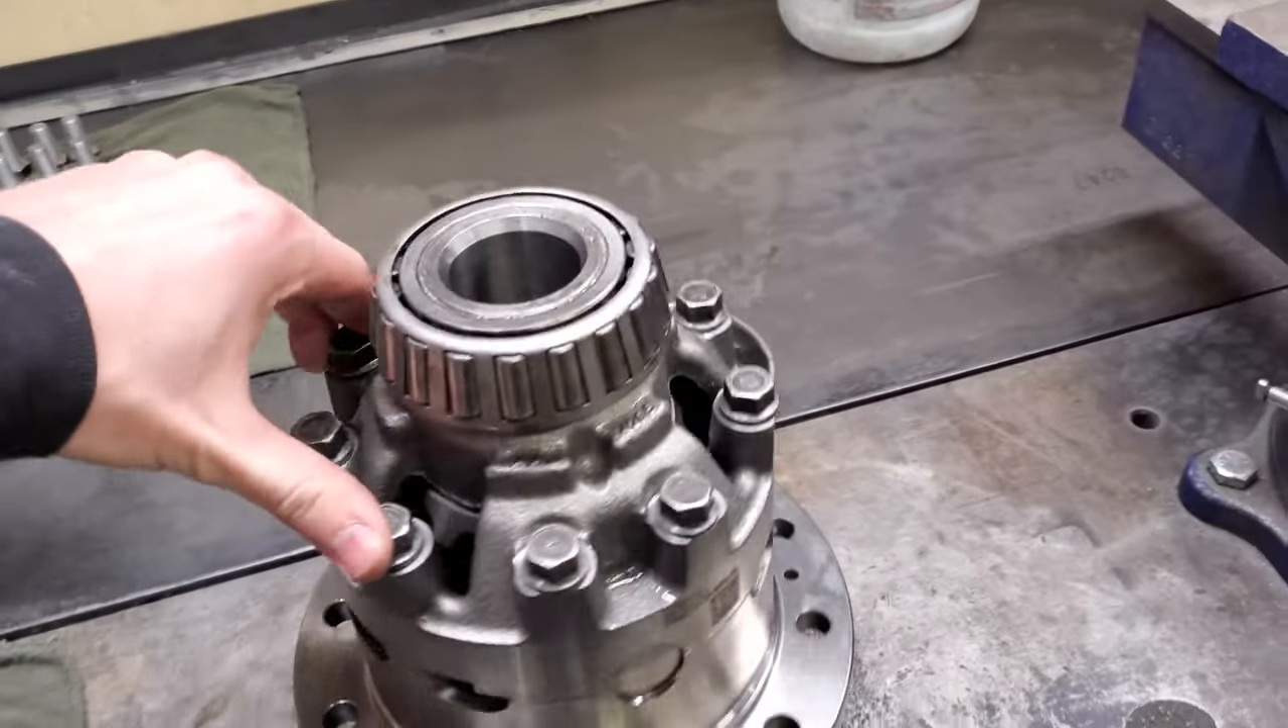Got the carrier bearings pressed onto the locker already.